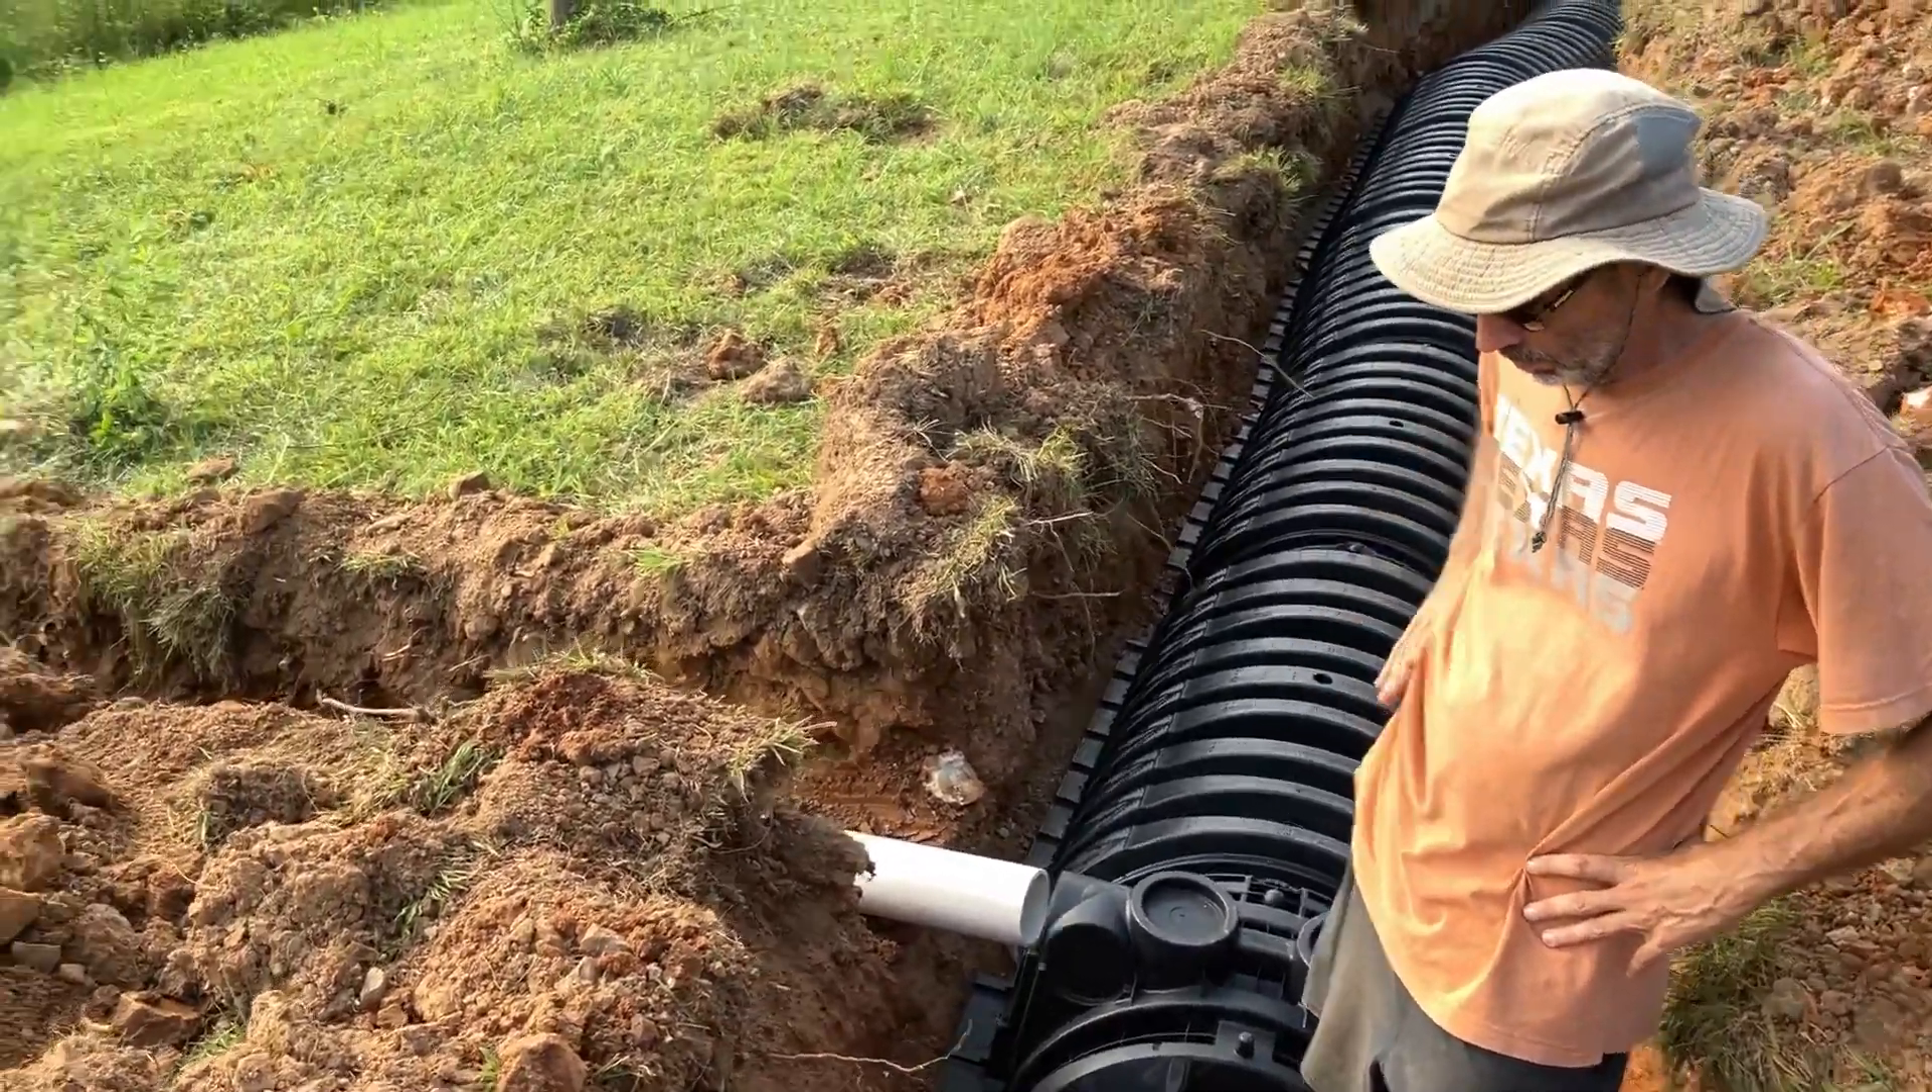We have the chamber in for the first run.